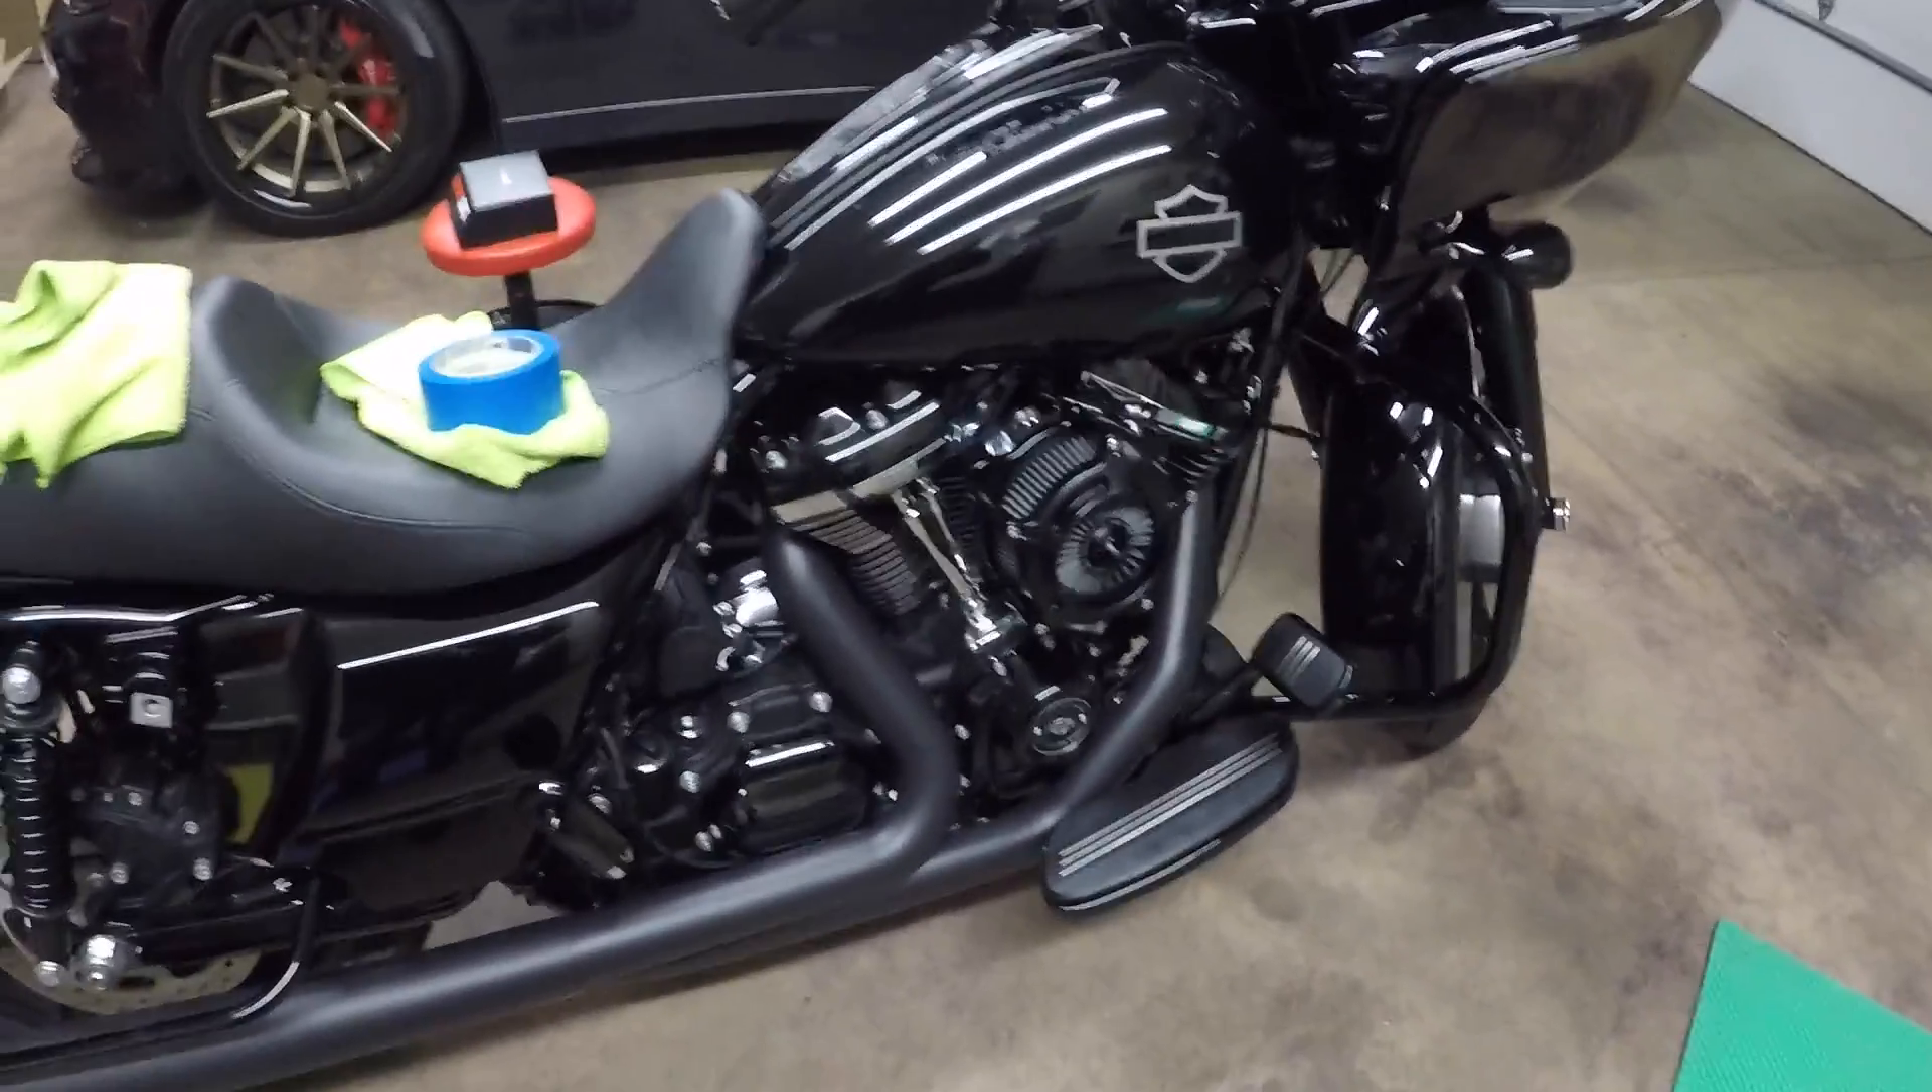Alright guys so we got the pipe on we got the air cleaner on and now we're ready to tune this thing.